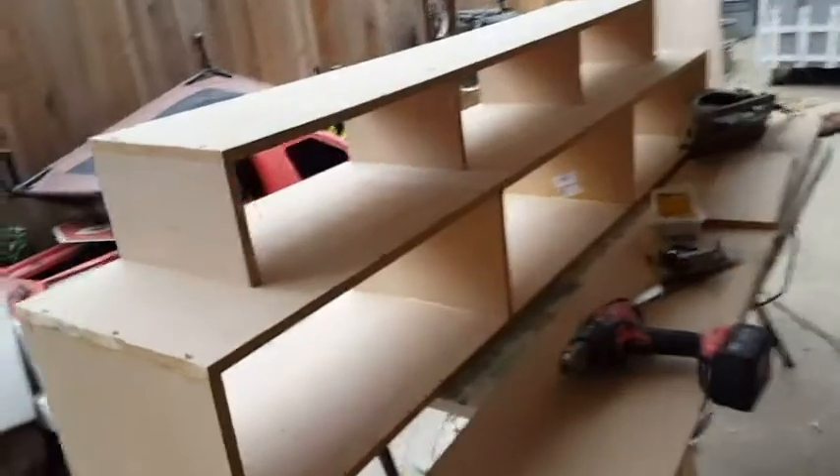All right so i got the top part on went uh 10 inches and we went six inches or no nine inches and six inches.